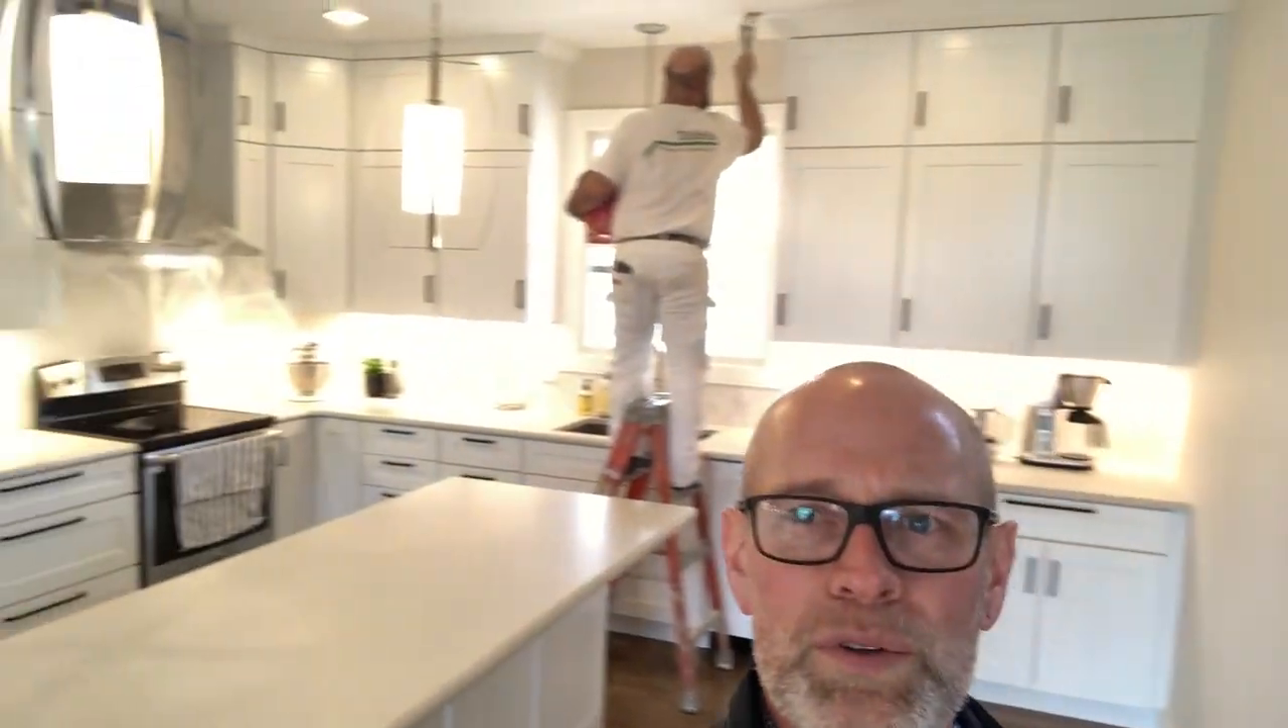The client has all the cabinets and countertops in looking beautiful.